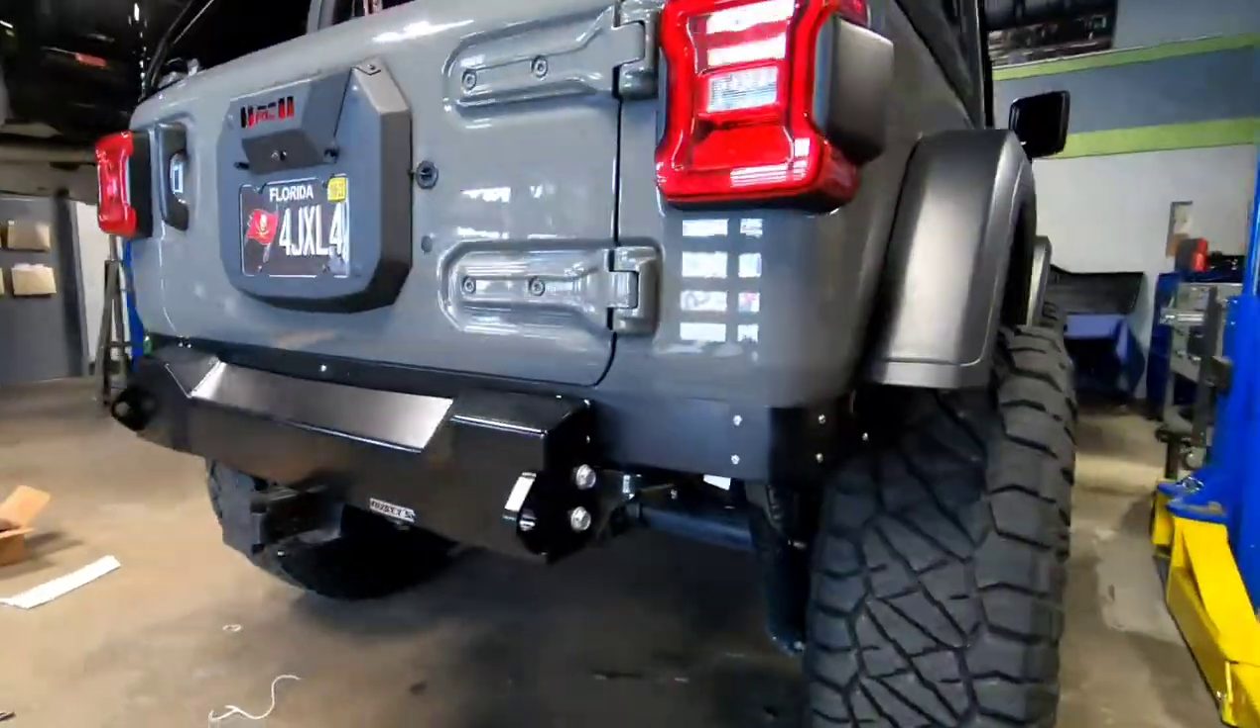All right guys so i got the bumper delete all done on this jeep.